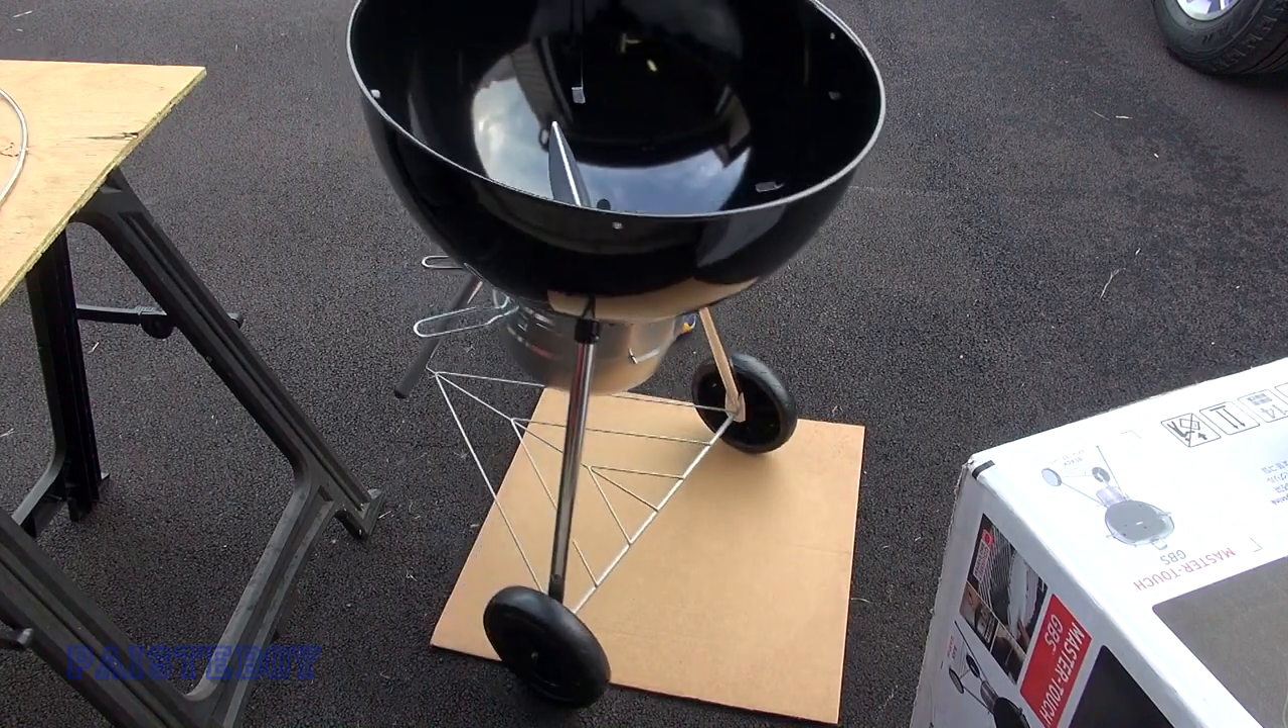Base is fully assembled.